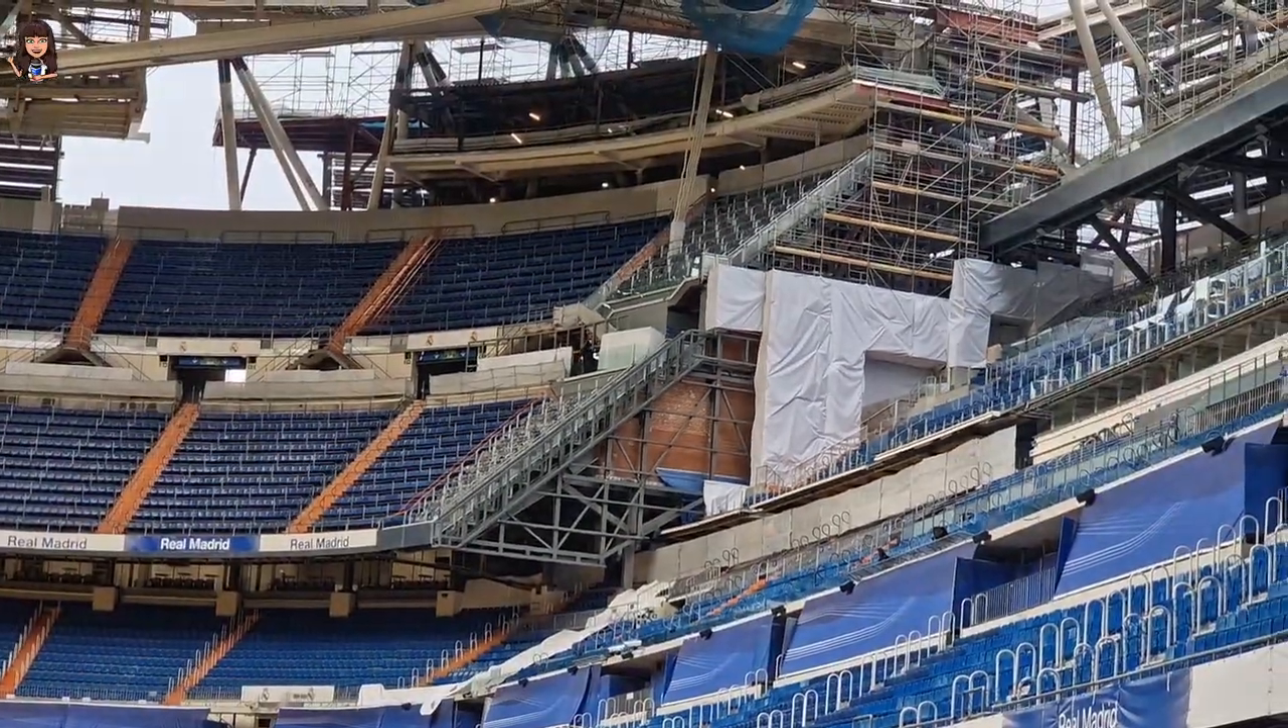Los asientos ya sabéis están puestos.